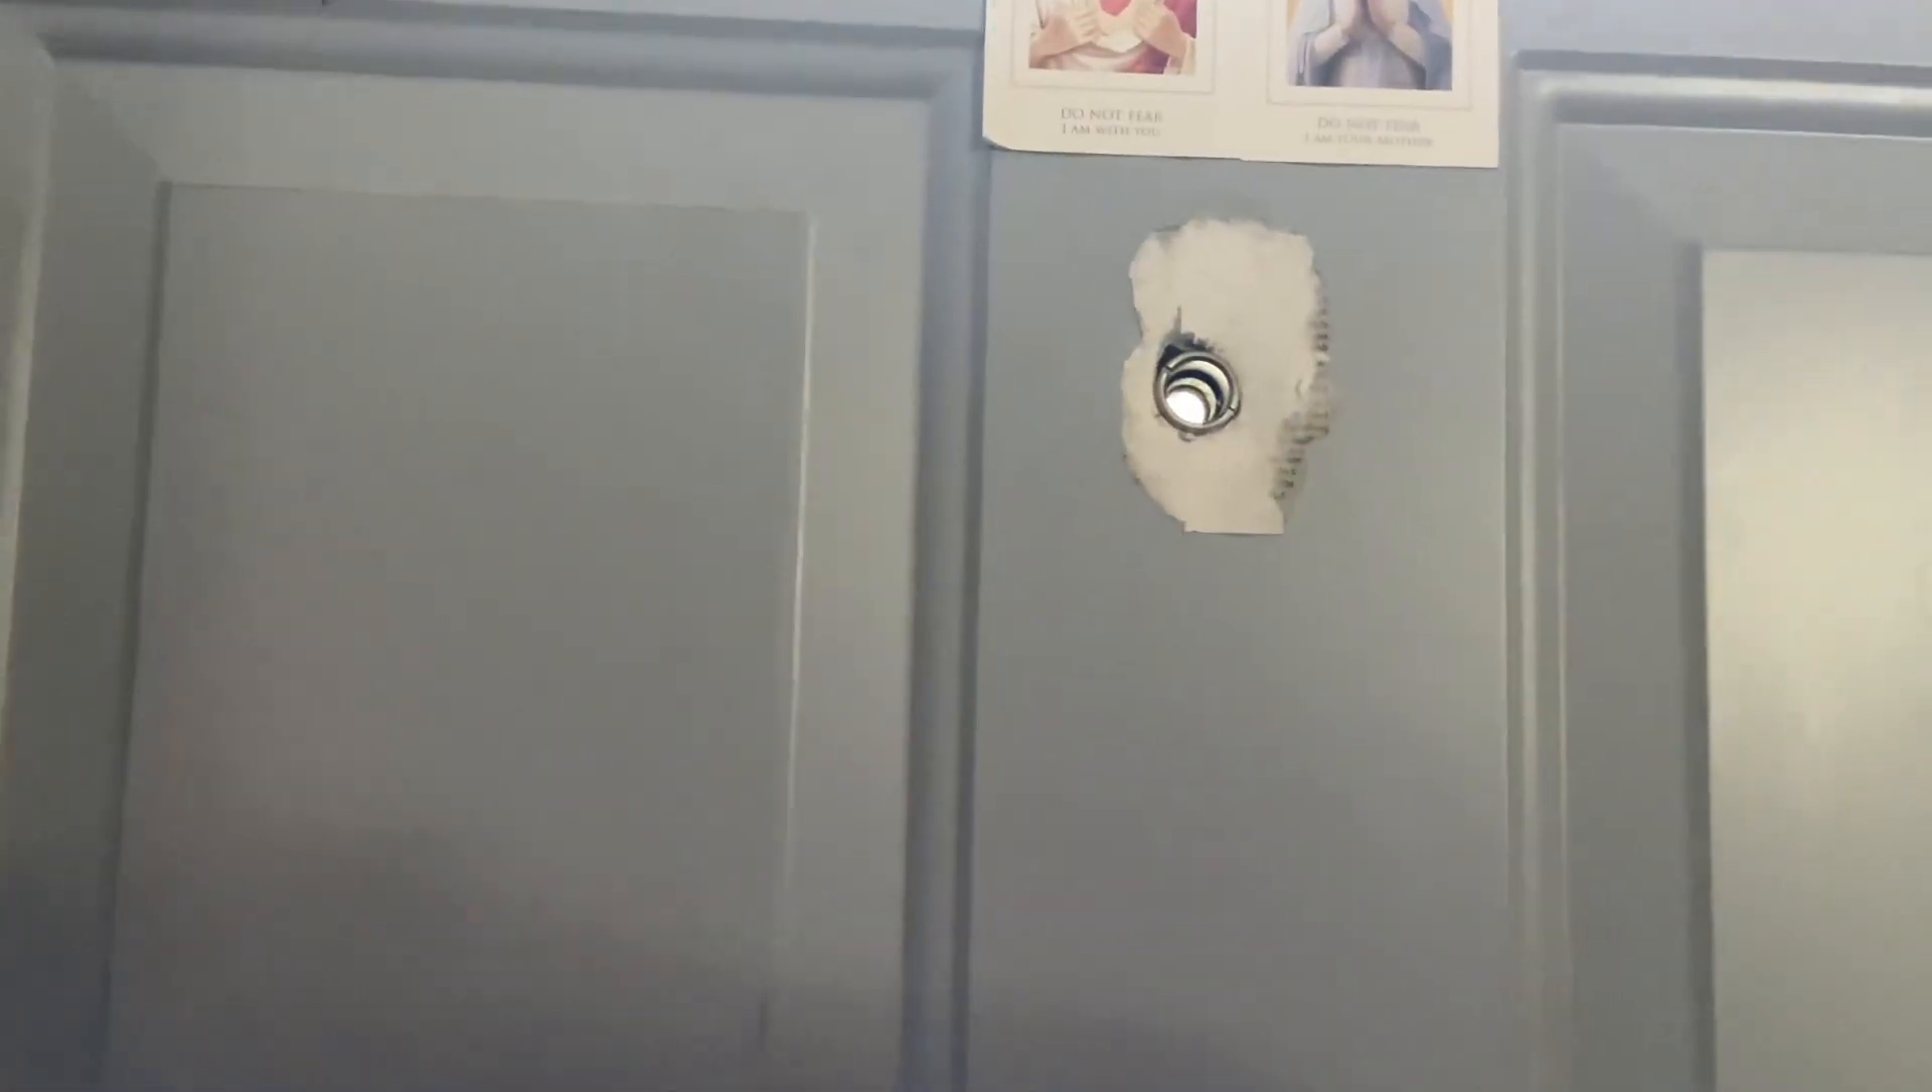Y, listo, miren, ahí quedó instalado, el mirador en la puerta.